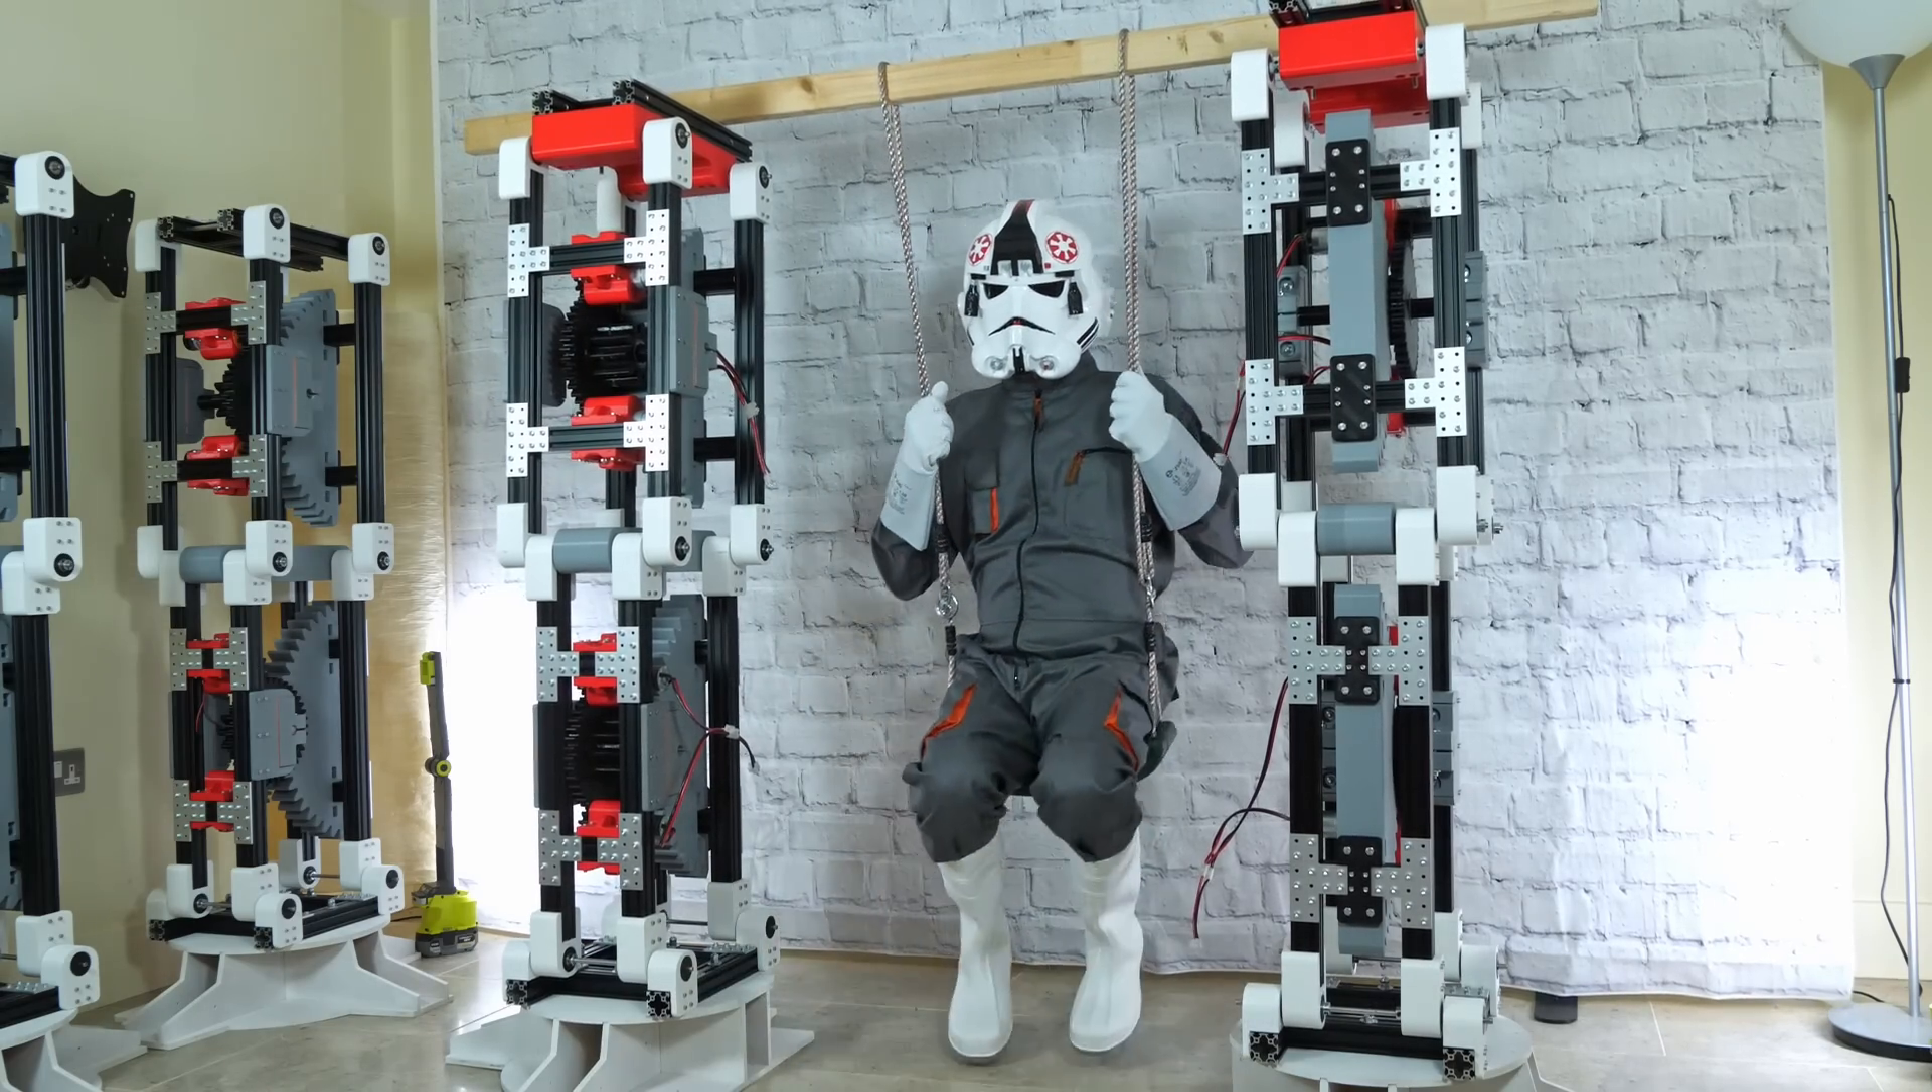We've still got the whole top chassis to build for the robot to attach the legs together.